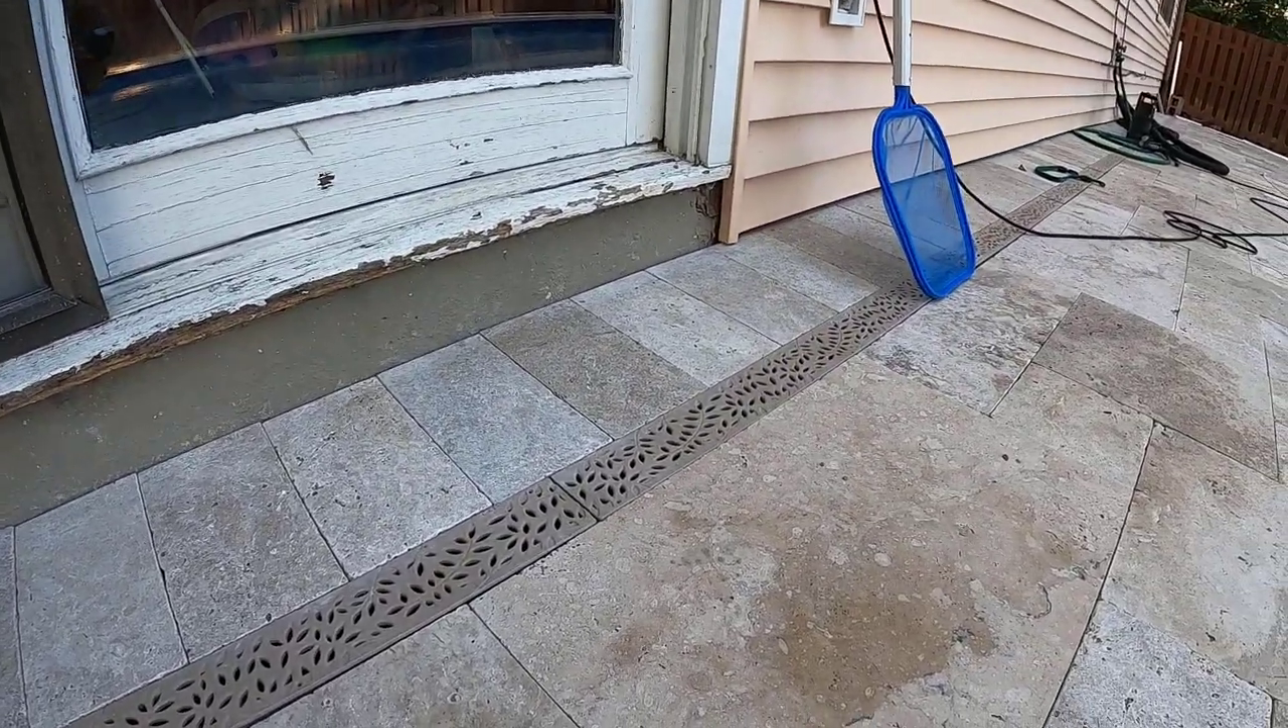We got most of the travertine in.